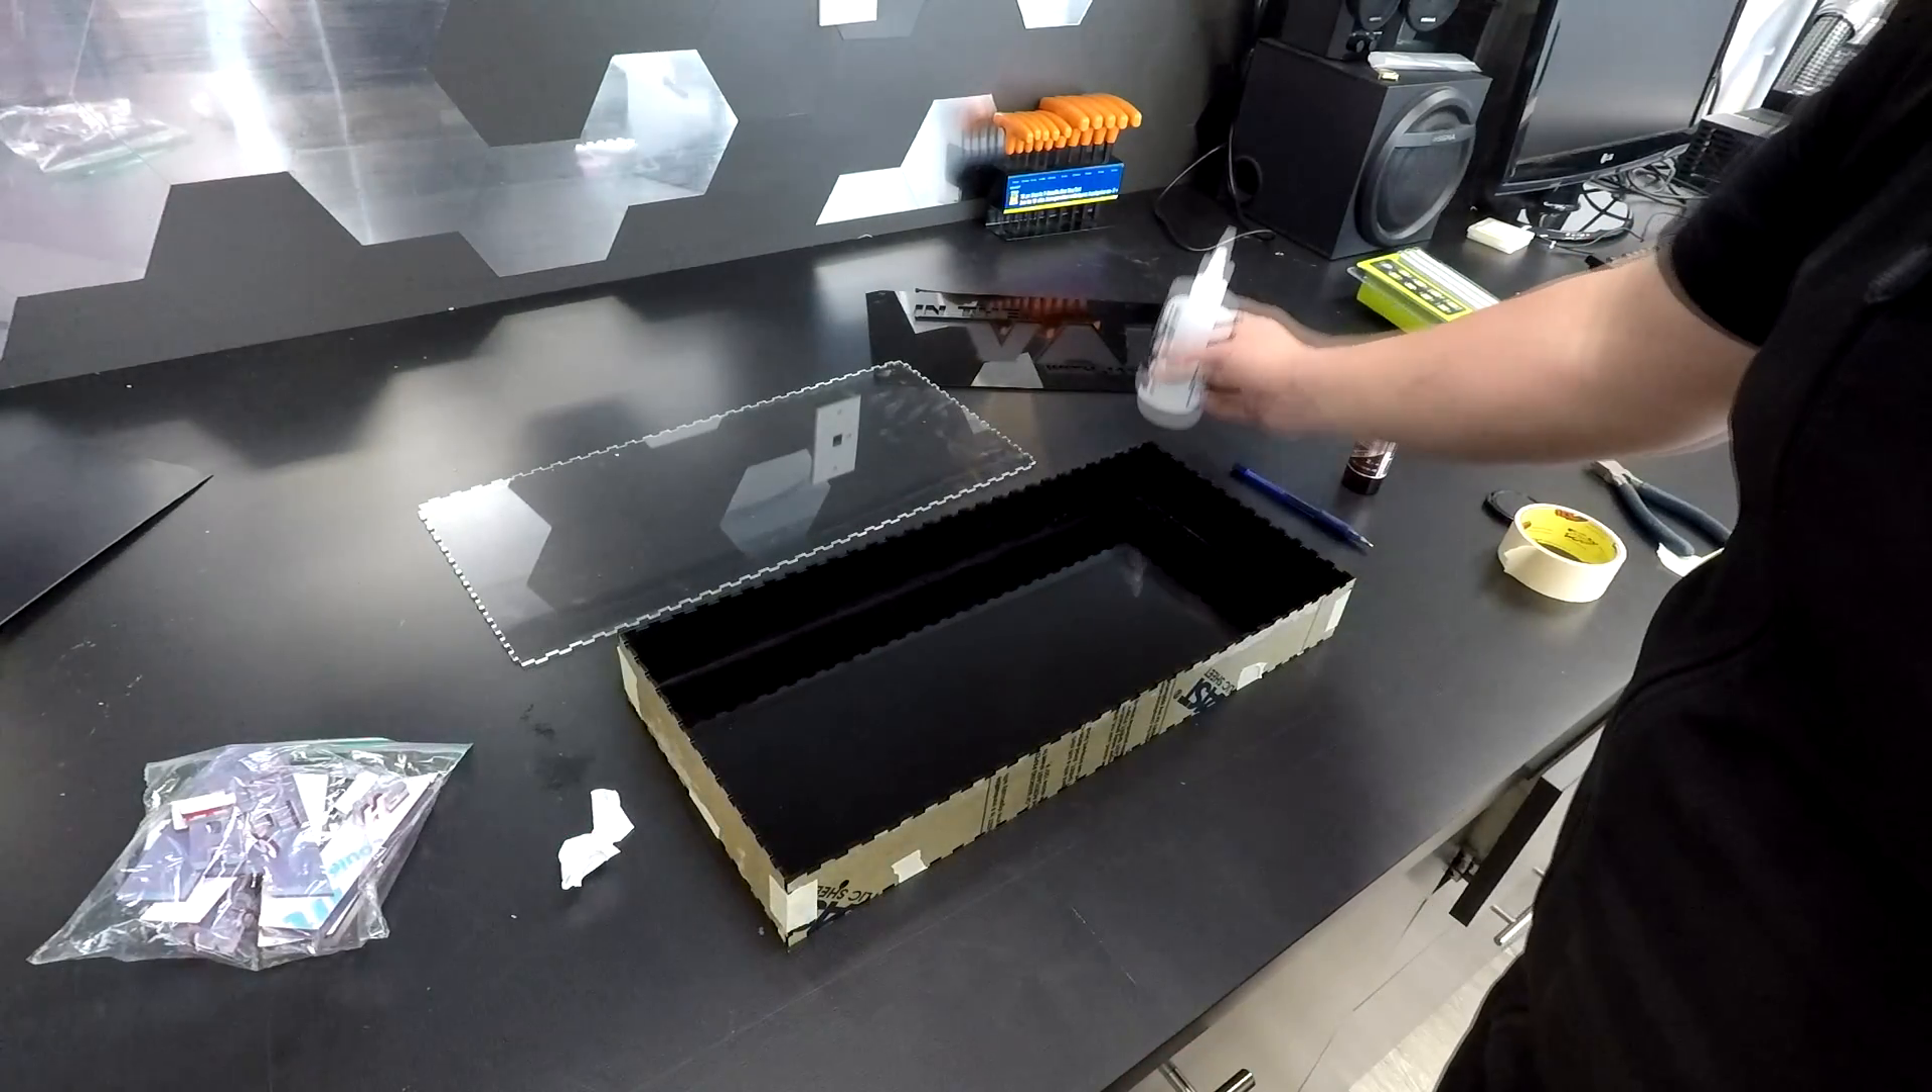Now we have our box put together it's not glued yet but it's put together.